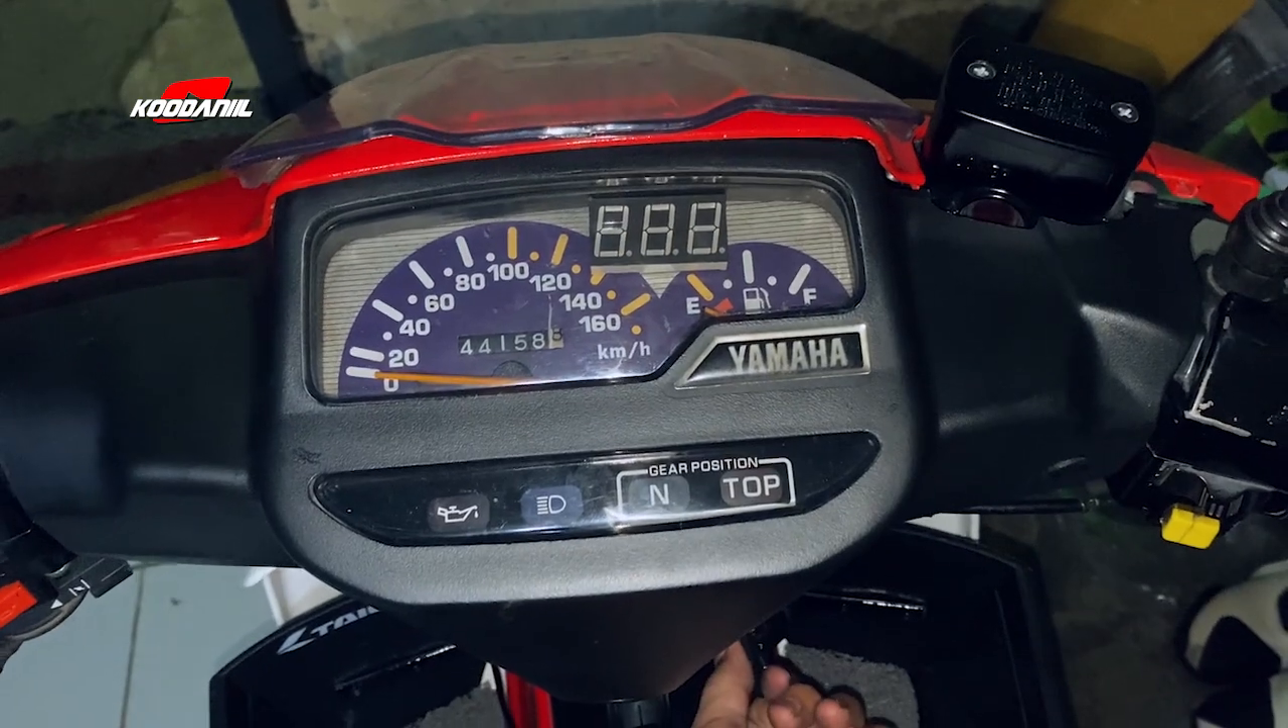Sekarang speedometer gue udah Terpasang rapih semuanya.